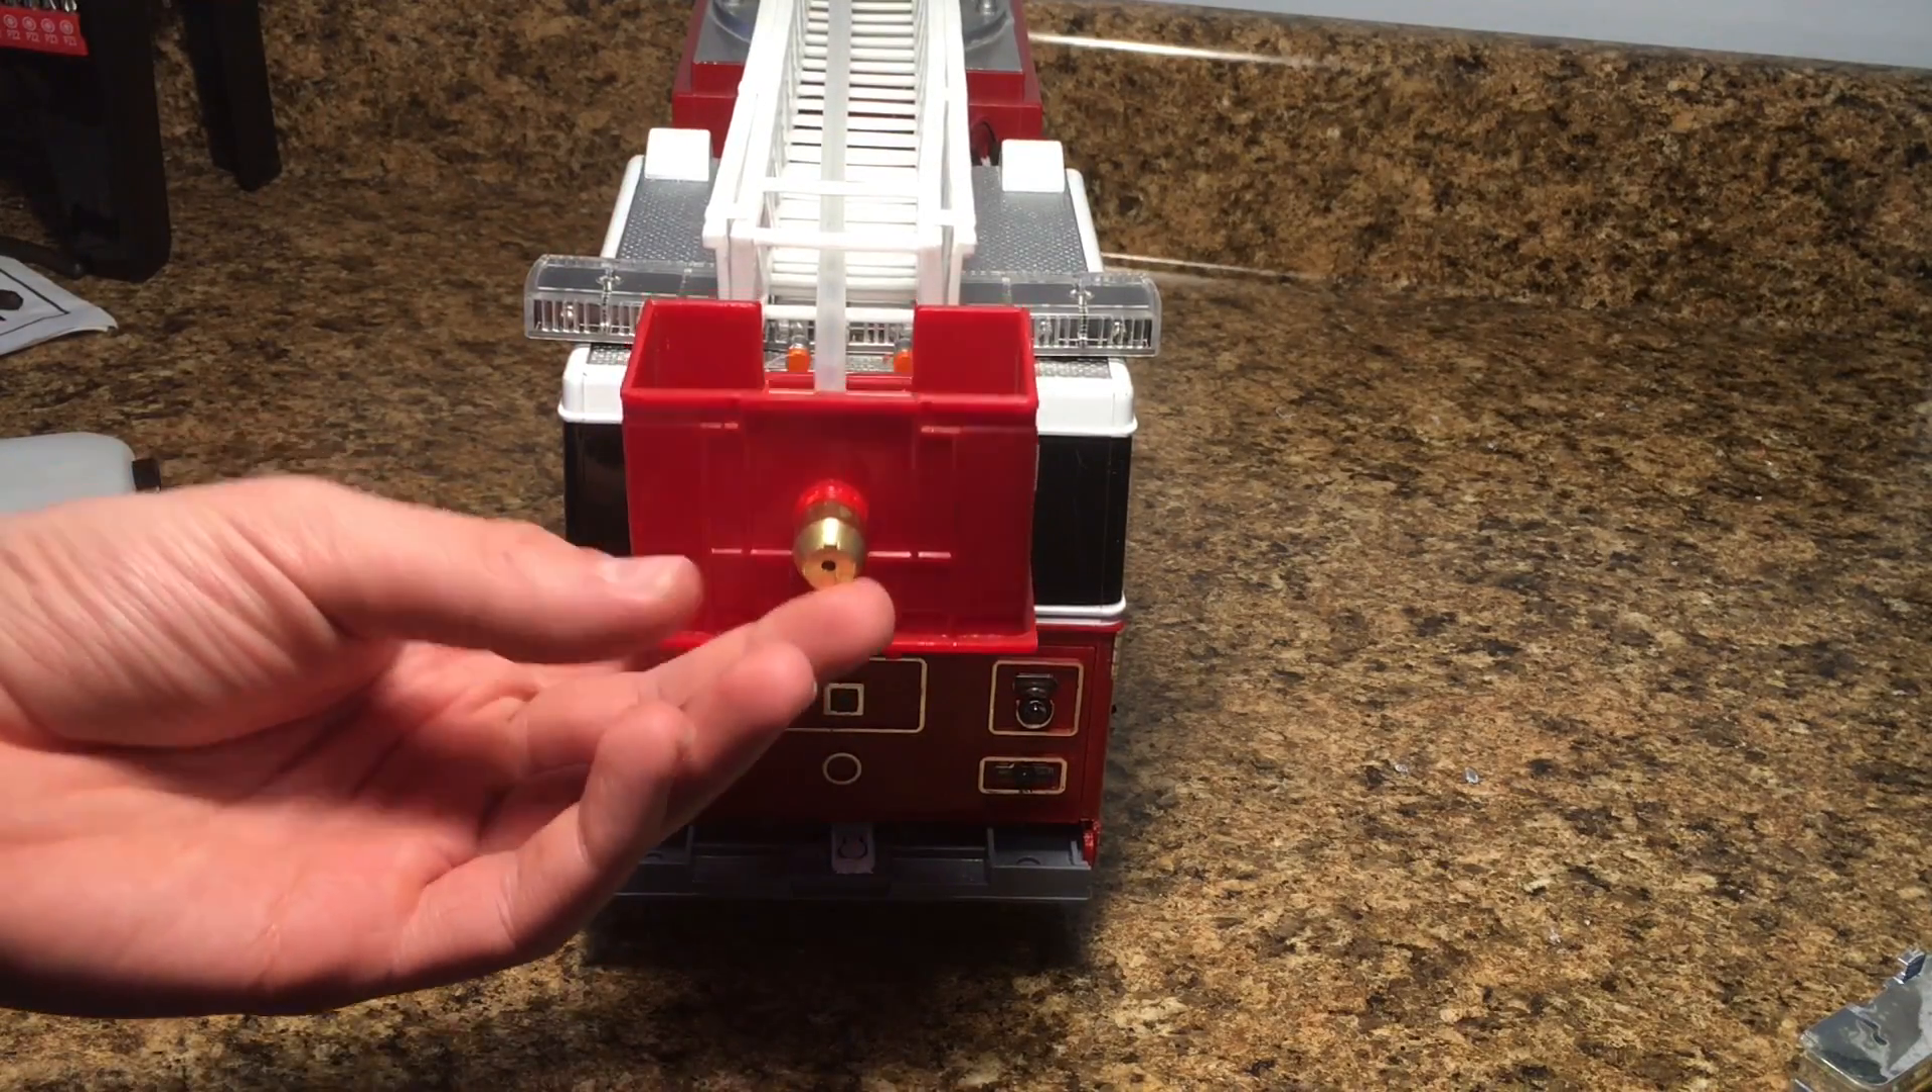And then the other thing i did uh since last time is i put a nozzle on the front of the hose here.